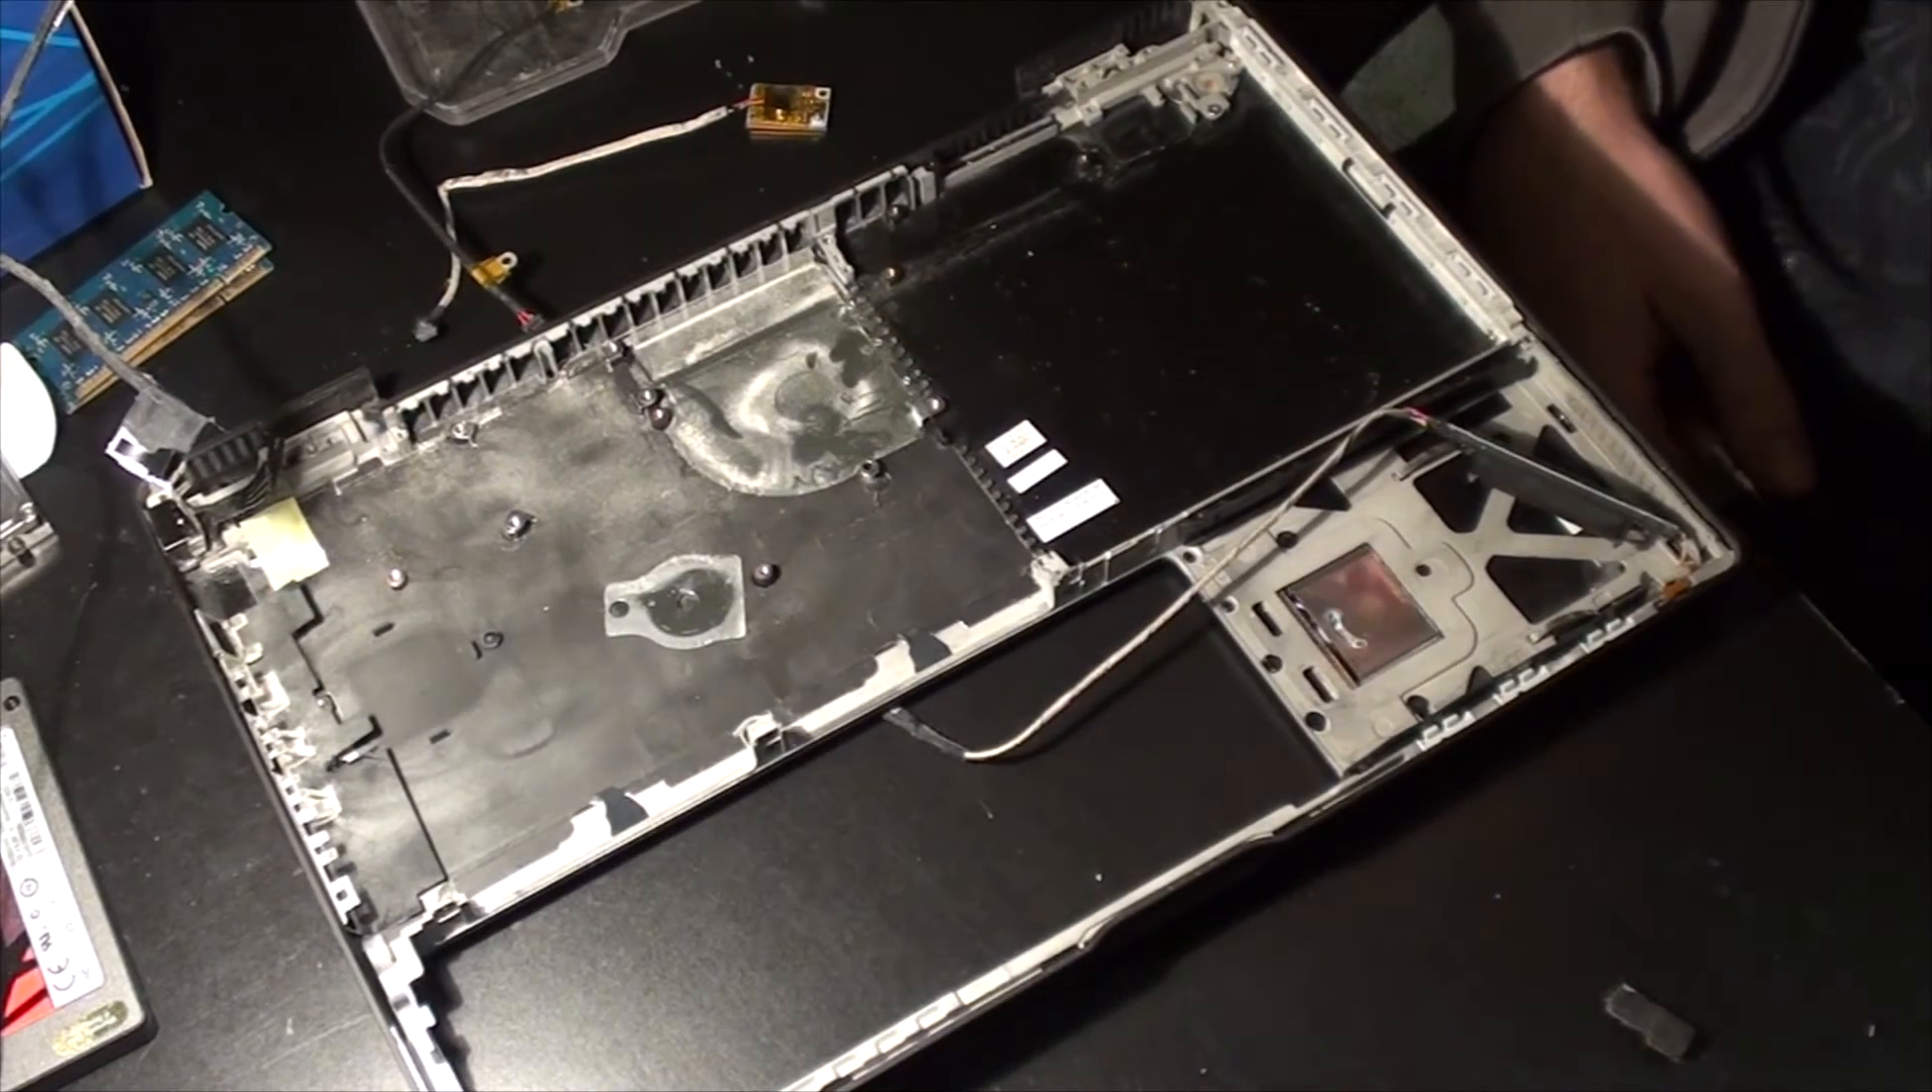Here's the motherboard out of it and everything.